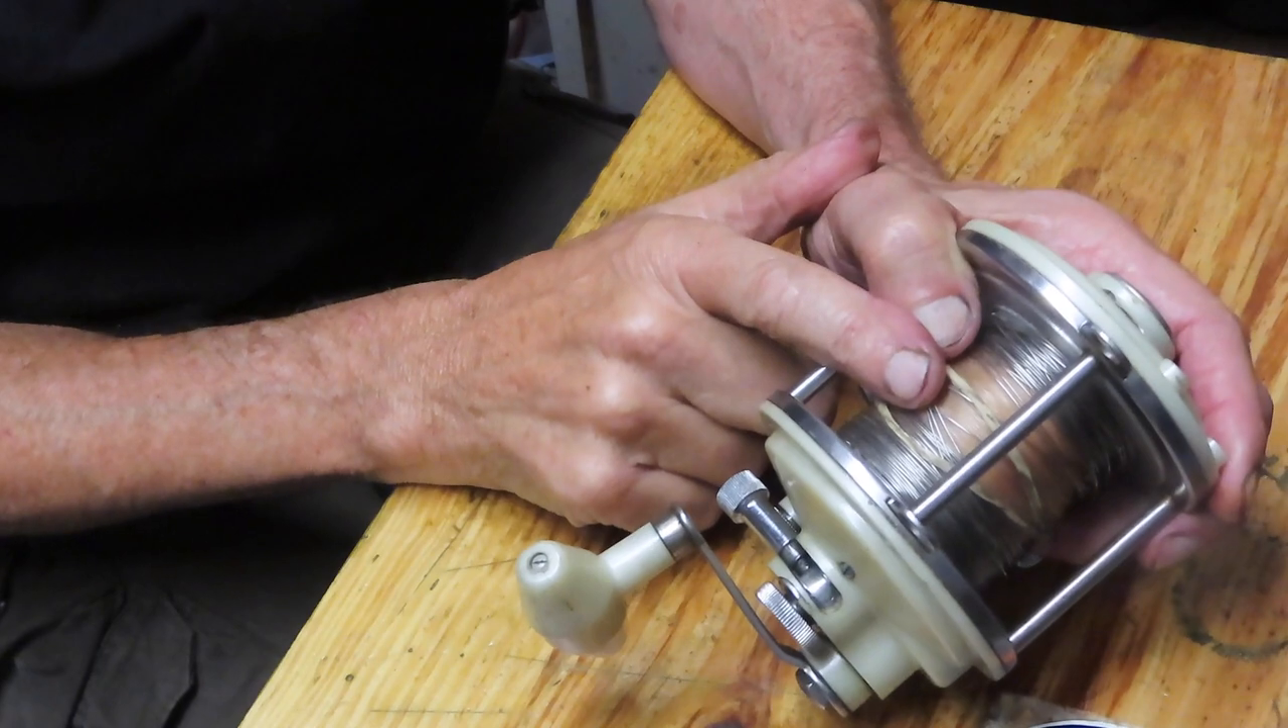Here's a quick editing note. You'll see the reel is reassembled.